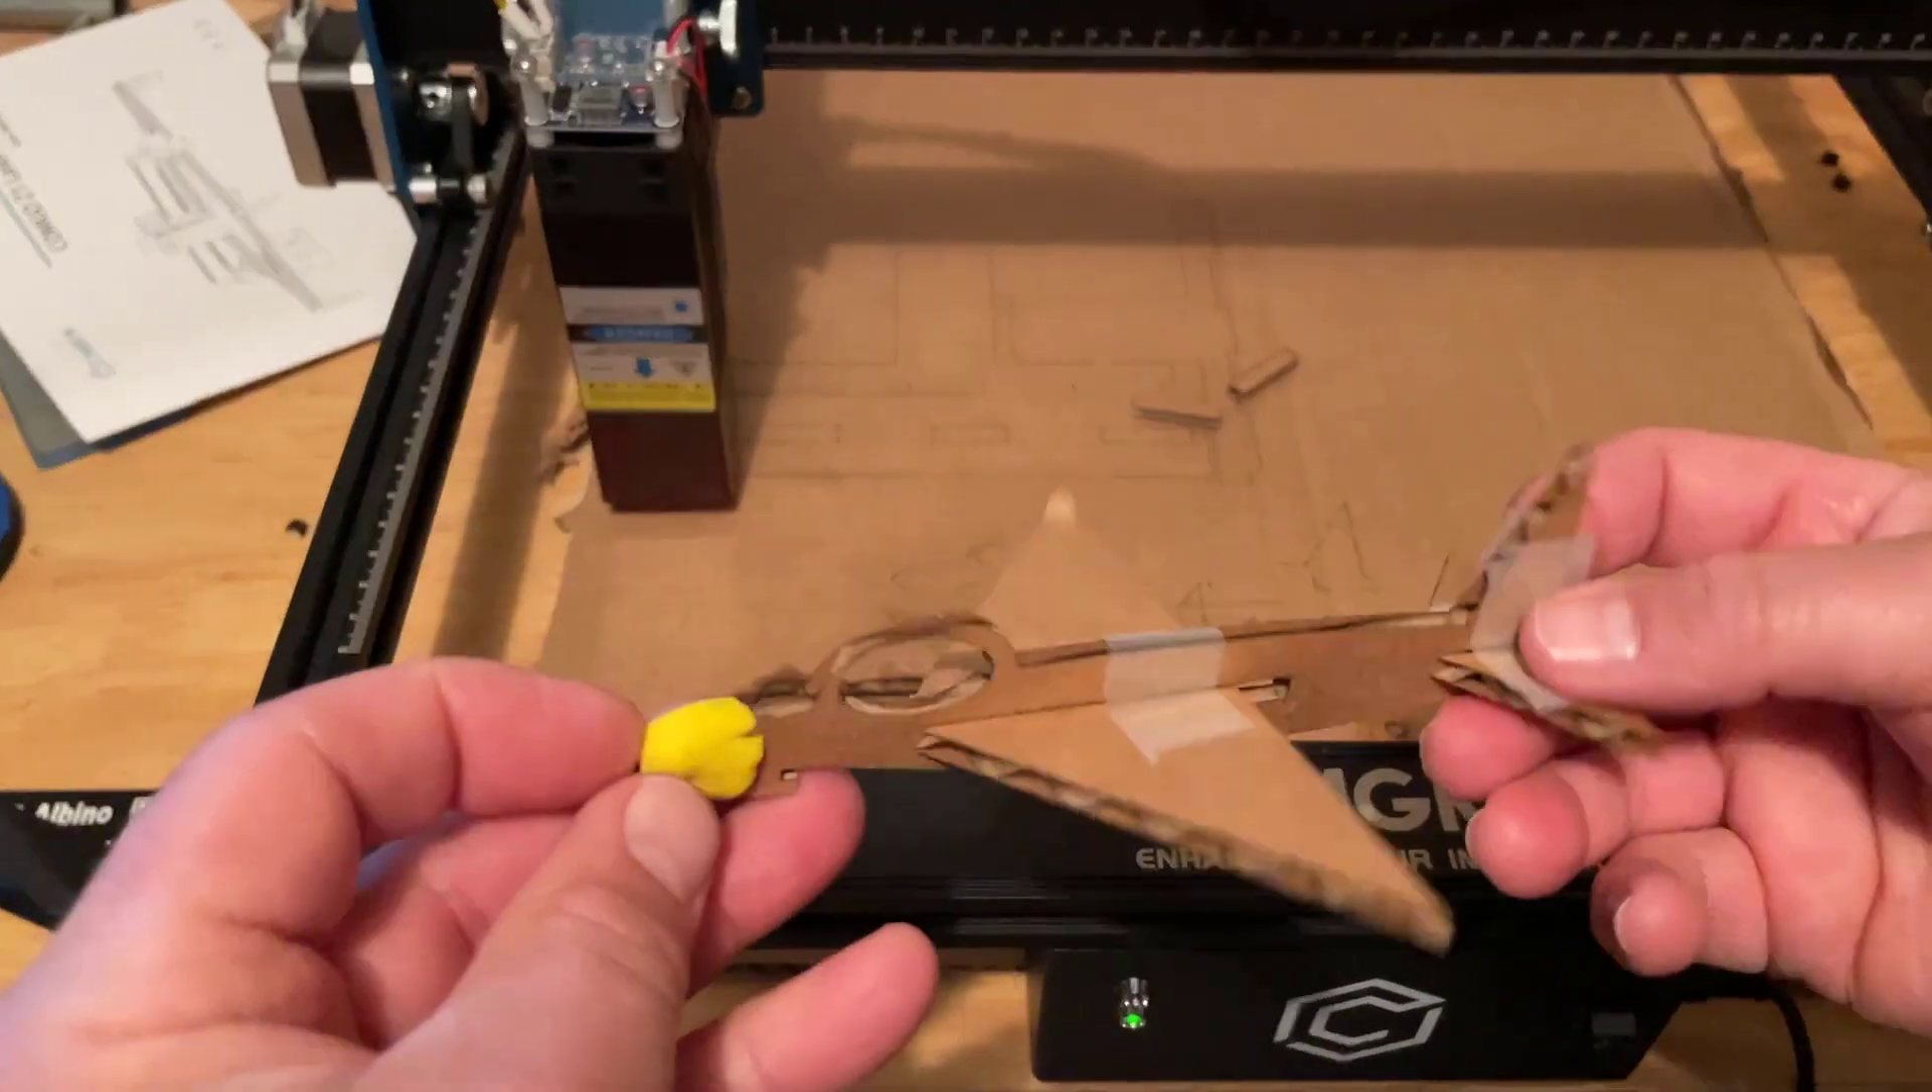Here you can see the jet I have got the clay added to the front.